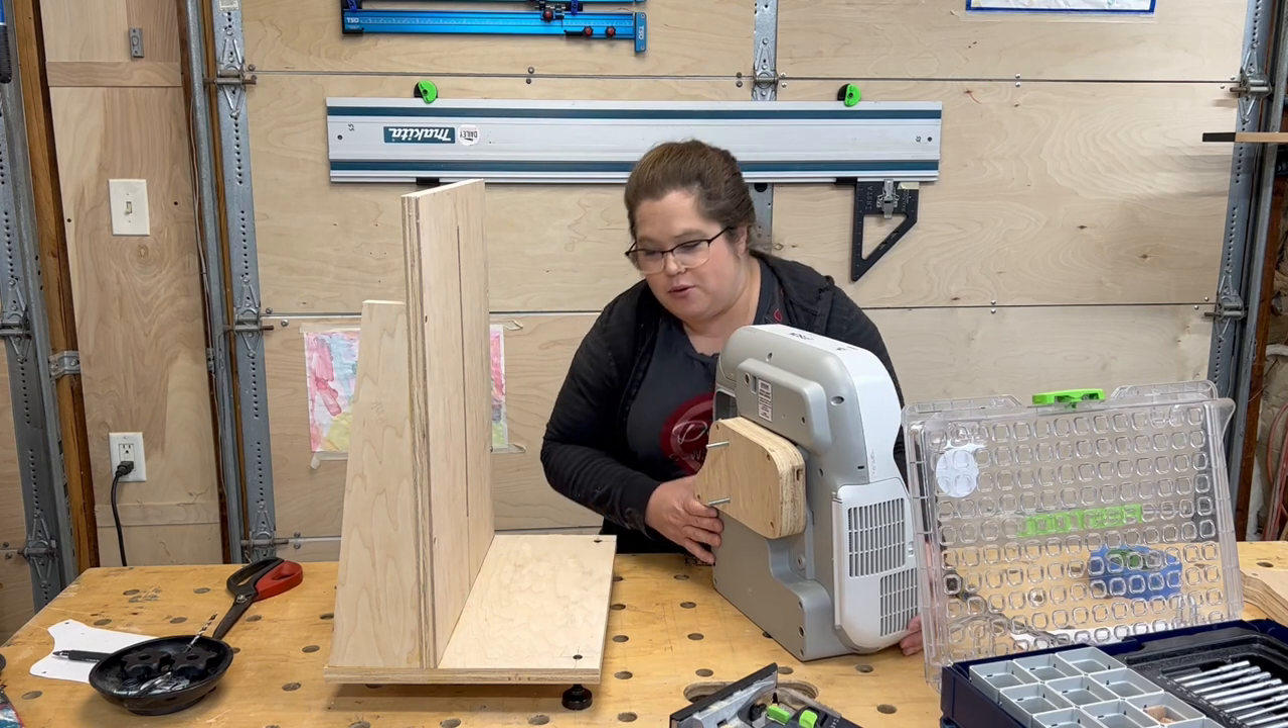We've got the mount with its feet attached to it we've got the projector with the mounting block attached to it.